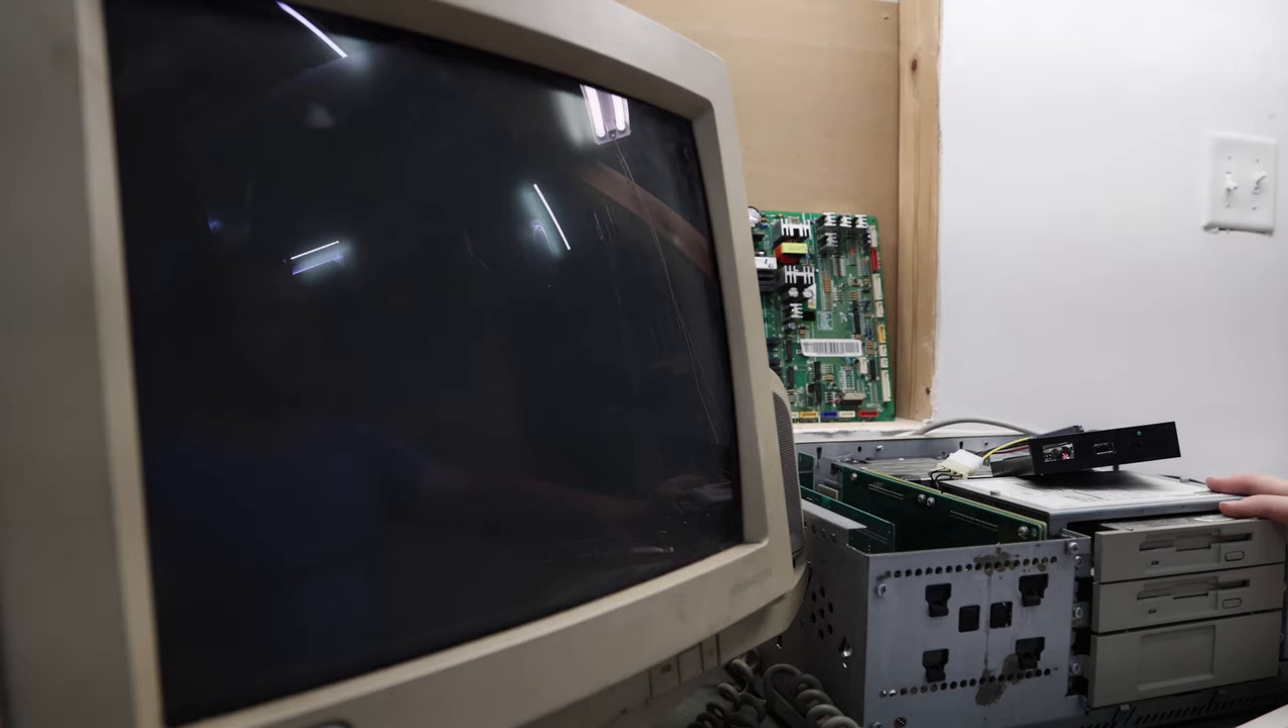So I've got this guy put back together for the most part. Just have the case off right now.